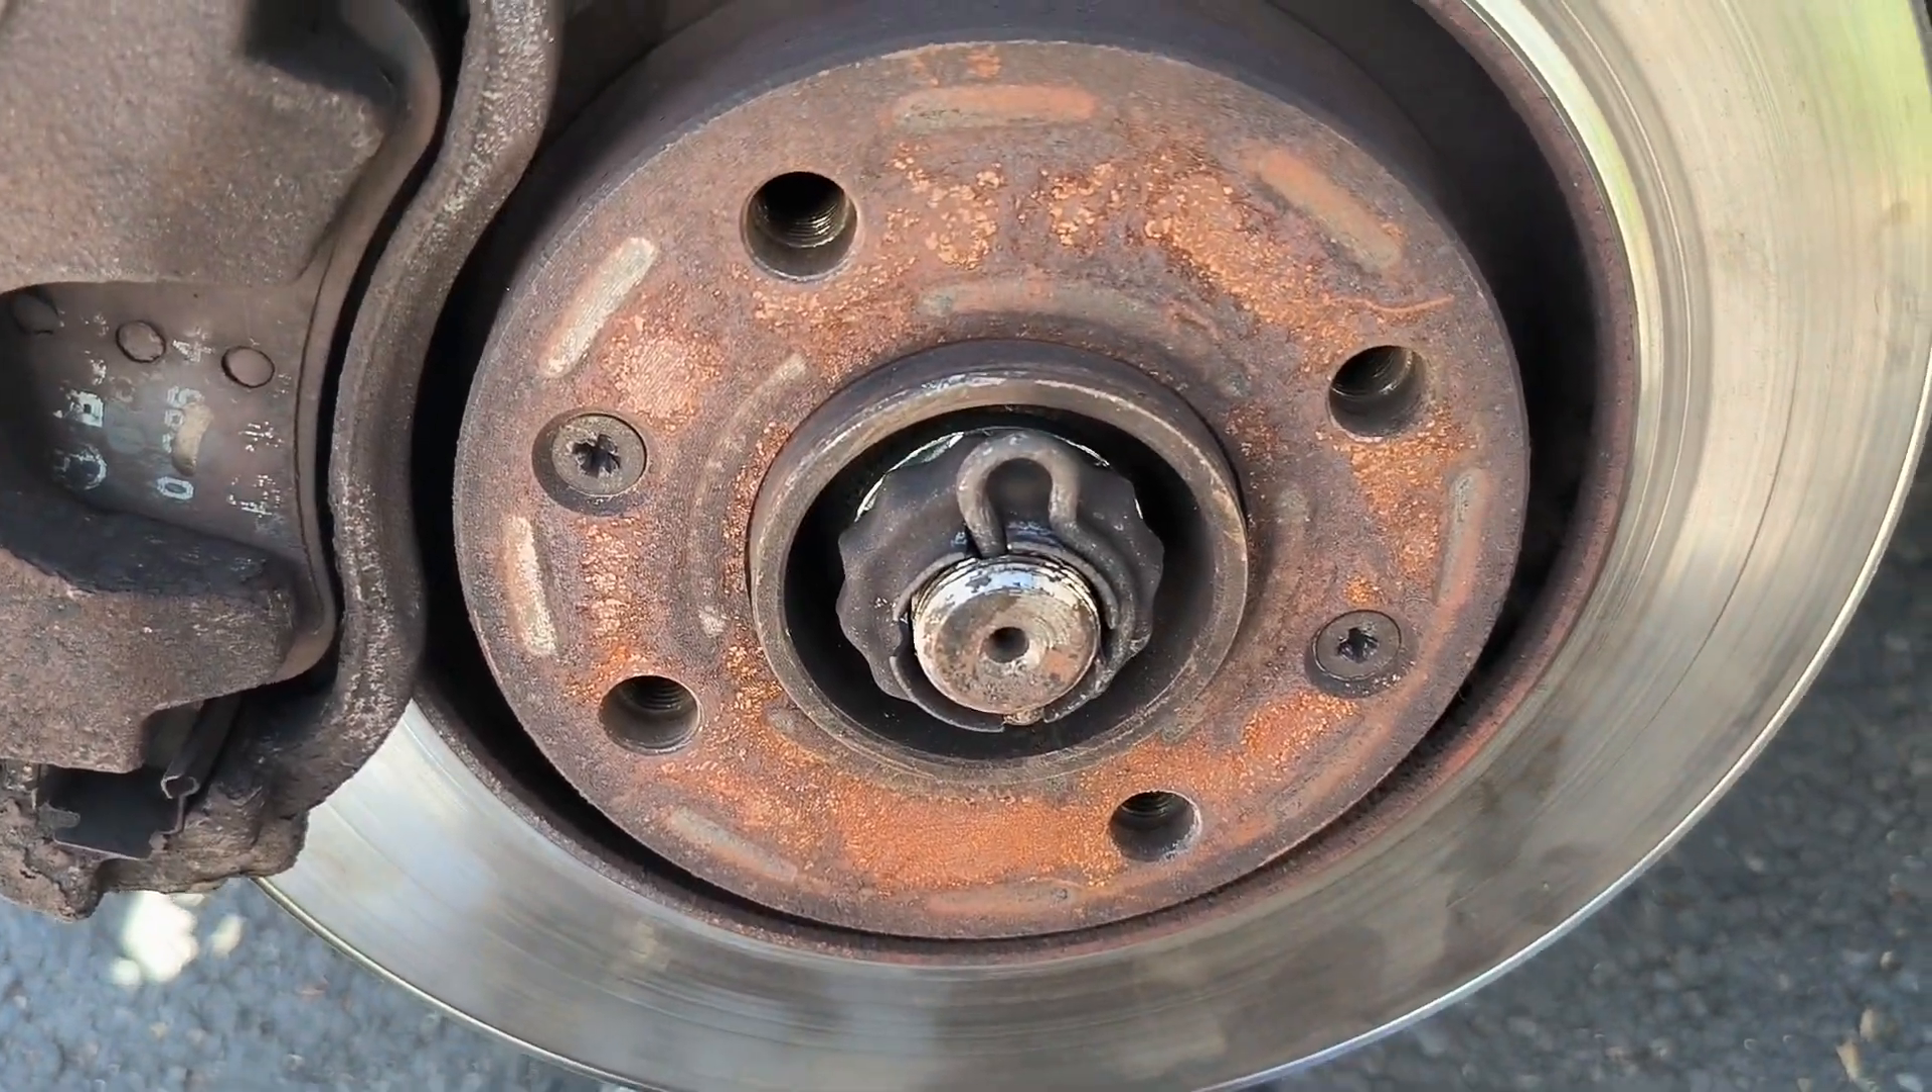Bon la goupille elle est remise avec mon petit cache.